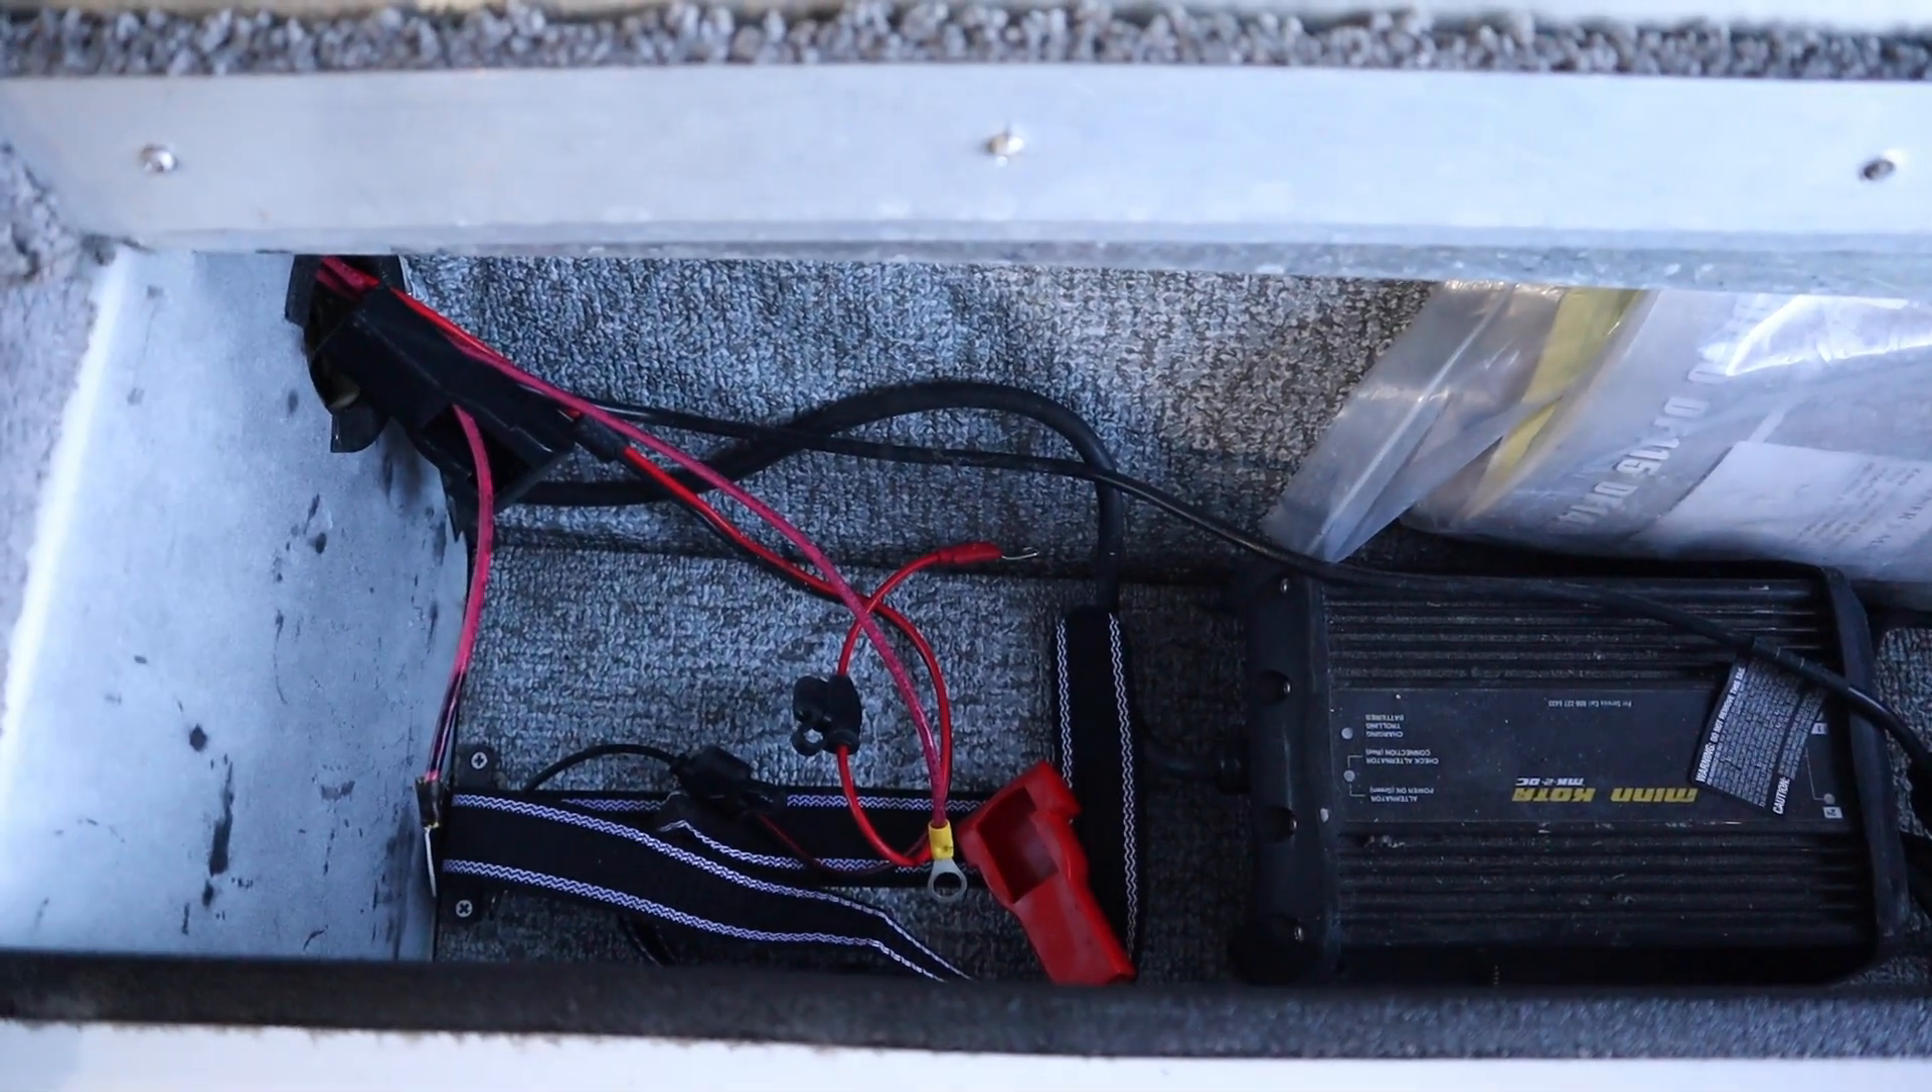See, I've got a strap for the battery in place already.